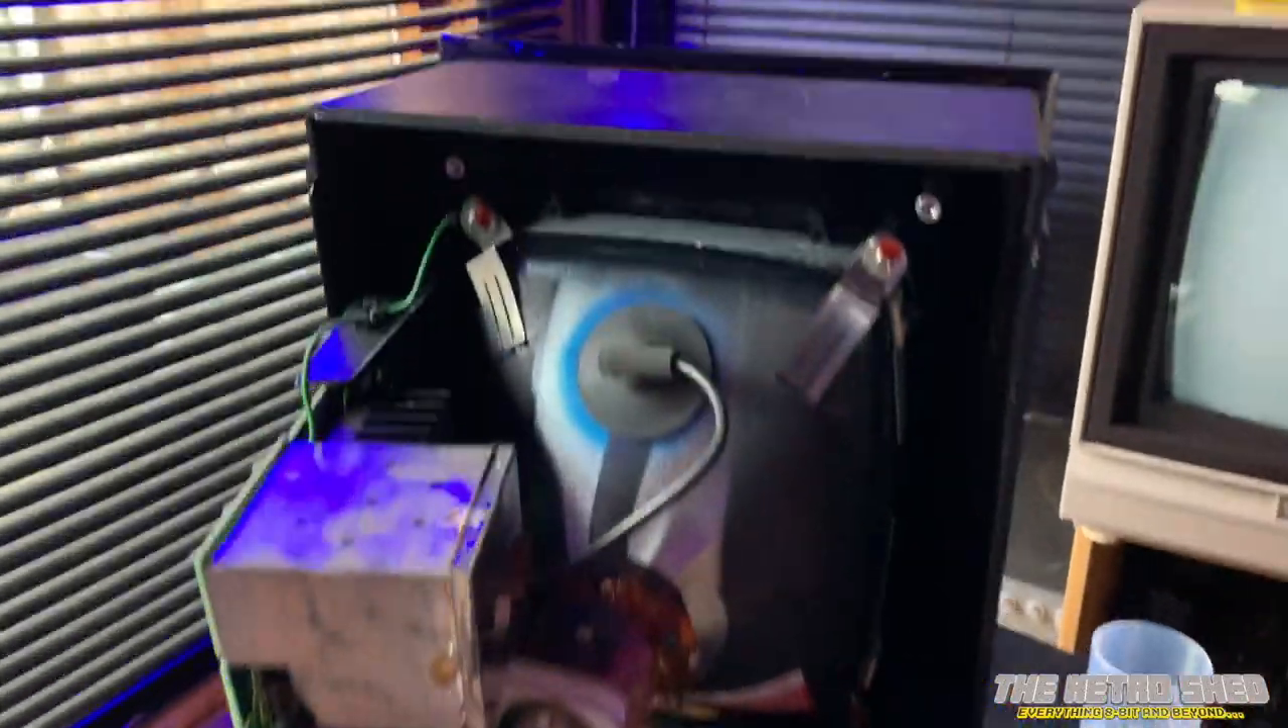And there you have it. The case is off the Vectrex.